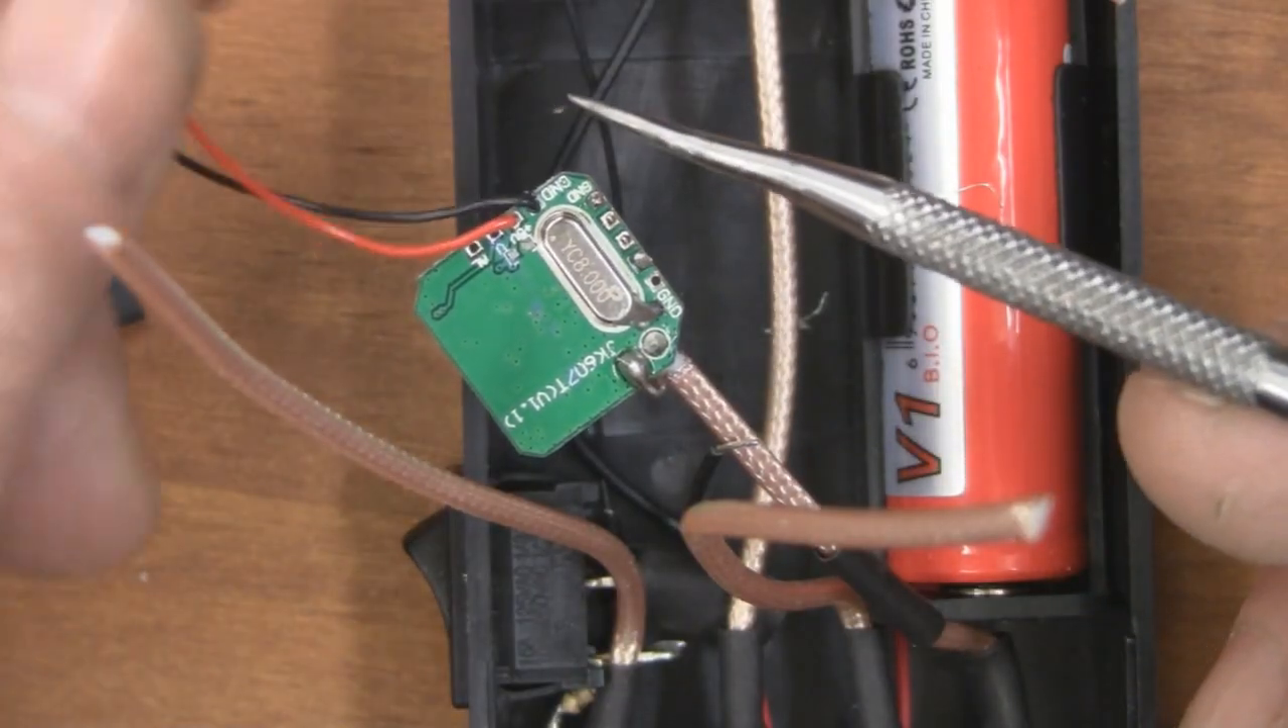That's the first transmitter soldered in place there.